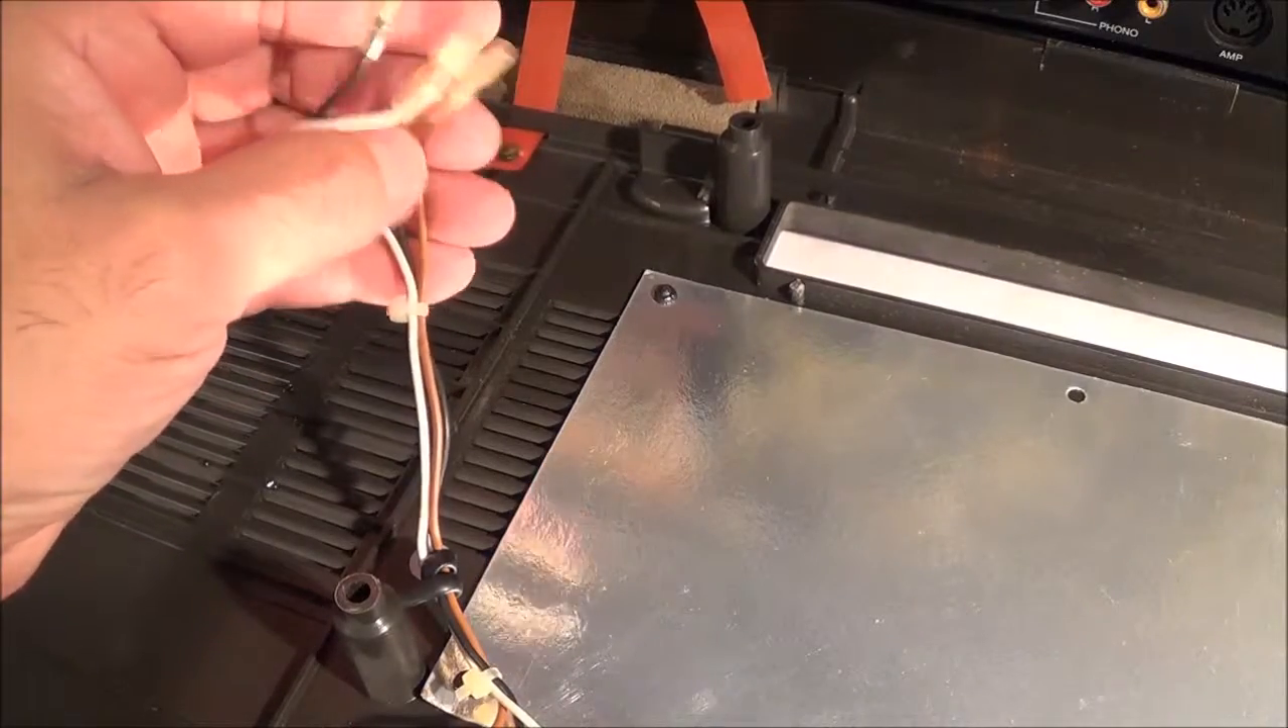These units here, they should be, excuse me, these connectors here, they should be attached to the circuit boards, but they are not.